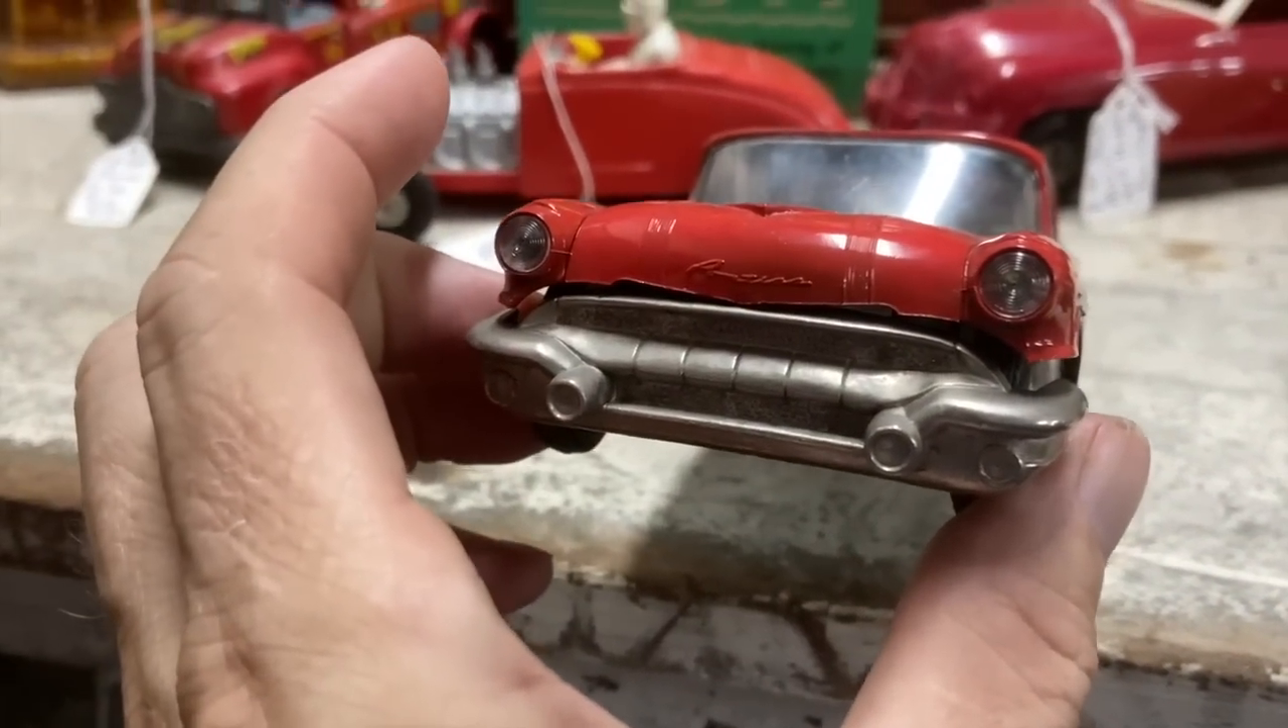The only problem with it is it's warped a little bit so that there's separation between the bumper.